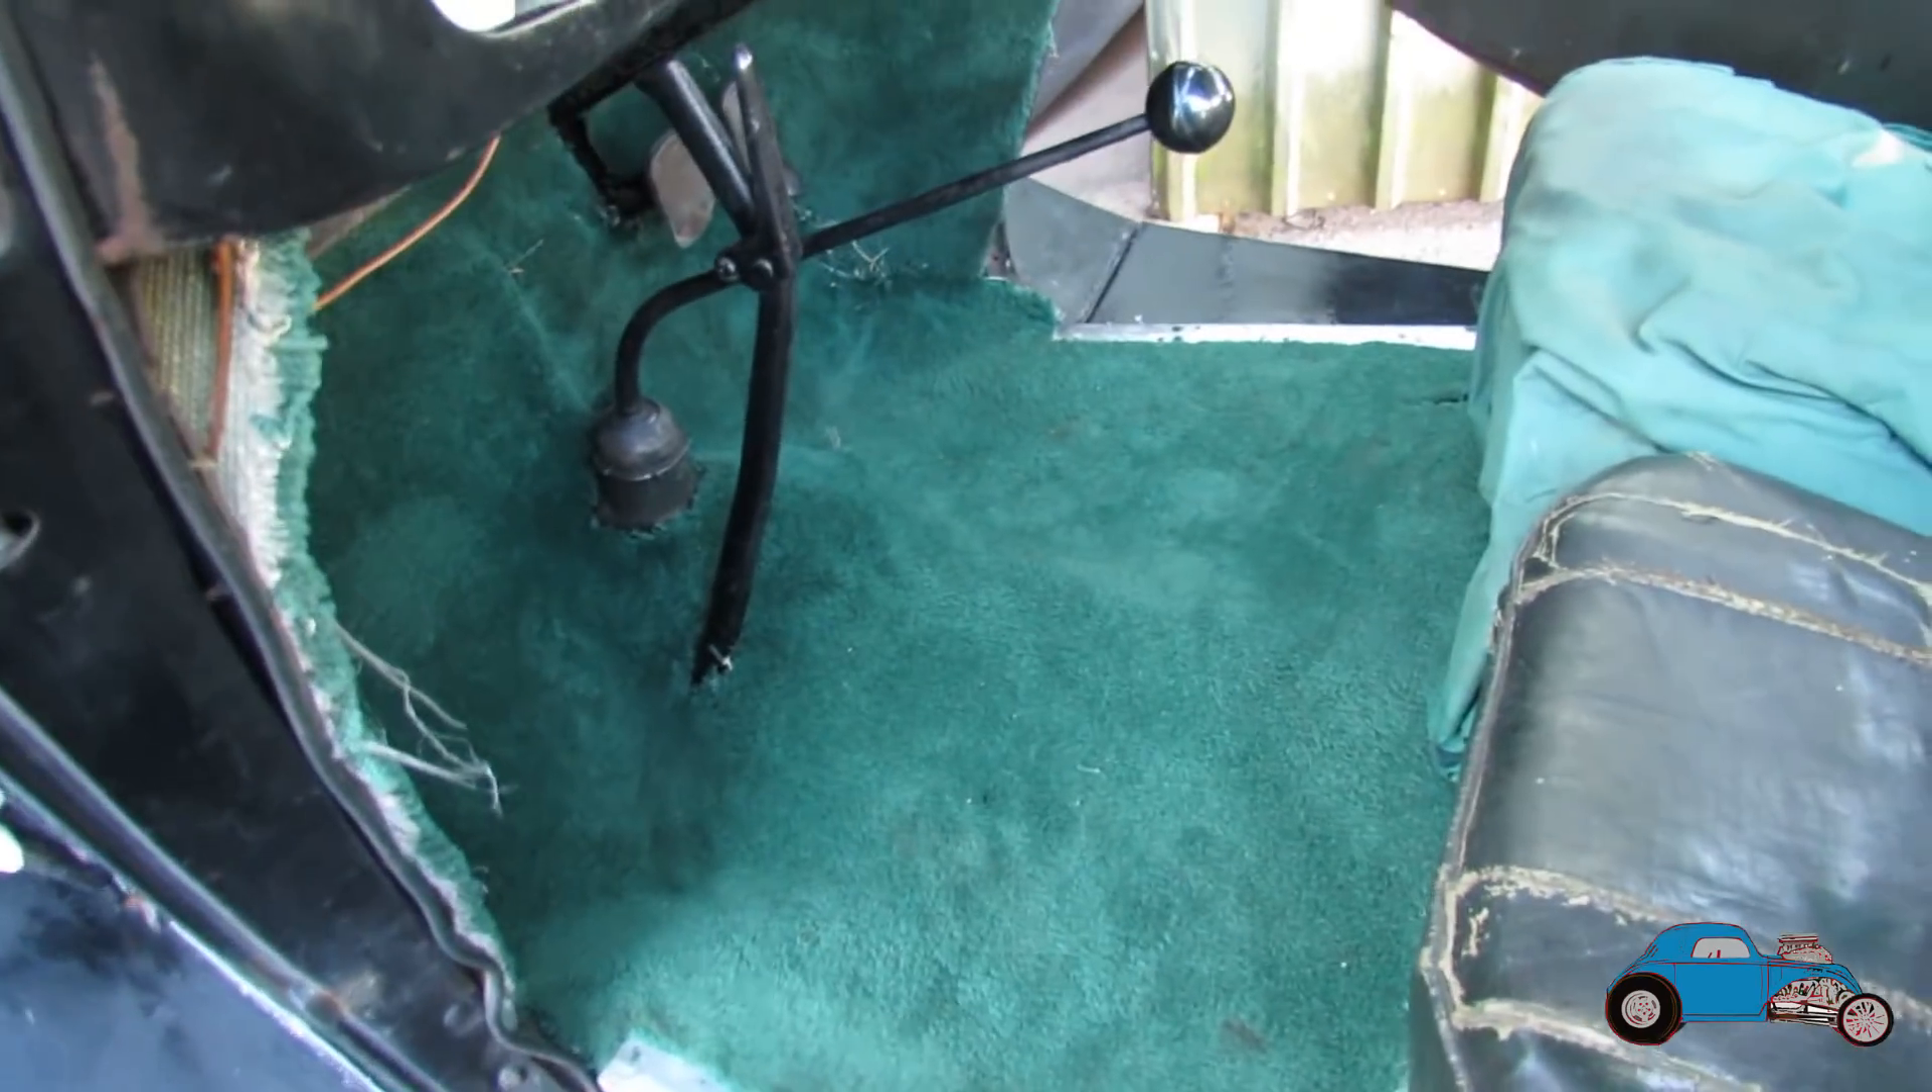Got all the floorboards in. And all the carpet.